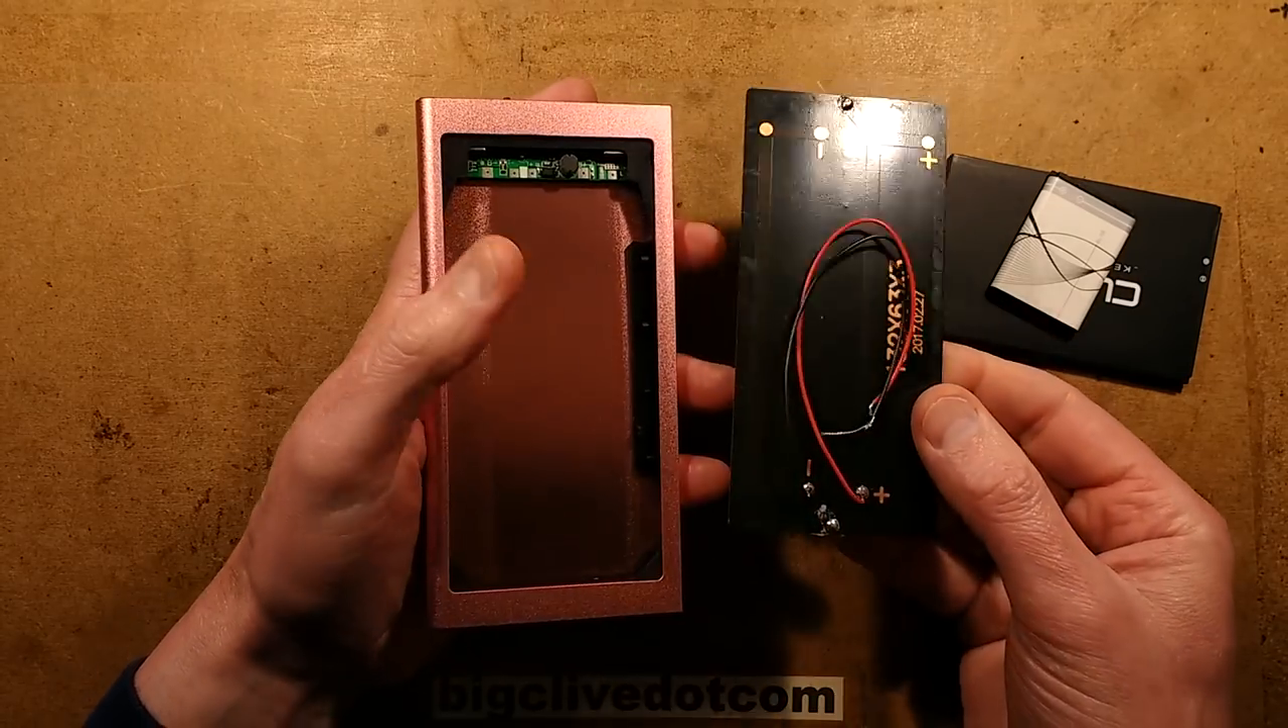And I've already attached a couple of leads onto the solar panel.